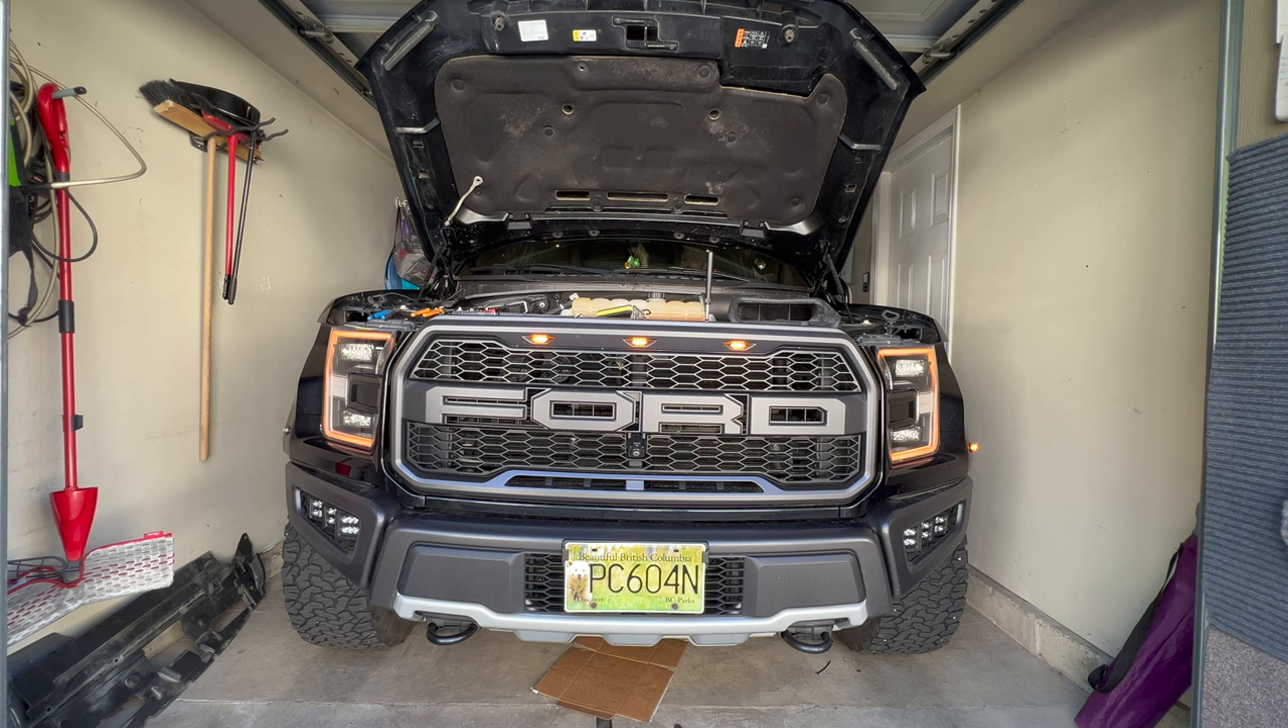We got the lights all positioned and wired up.